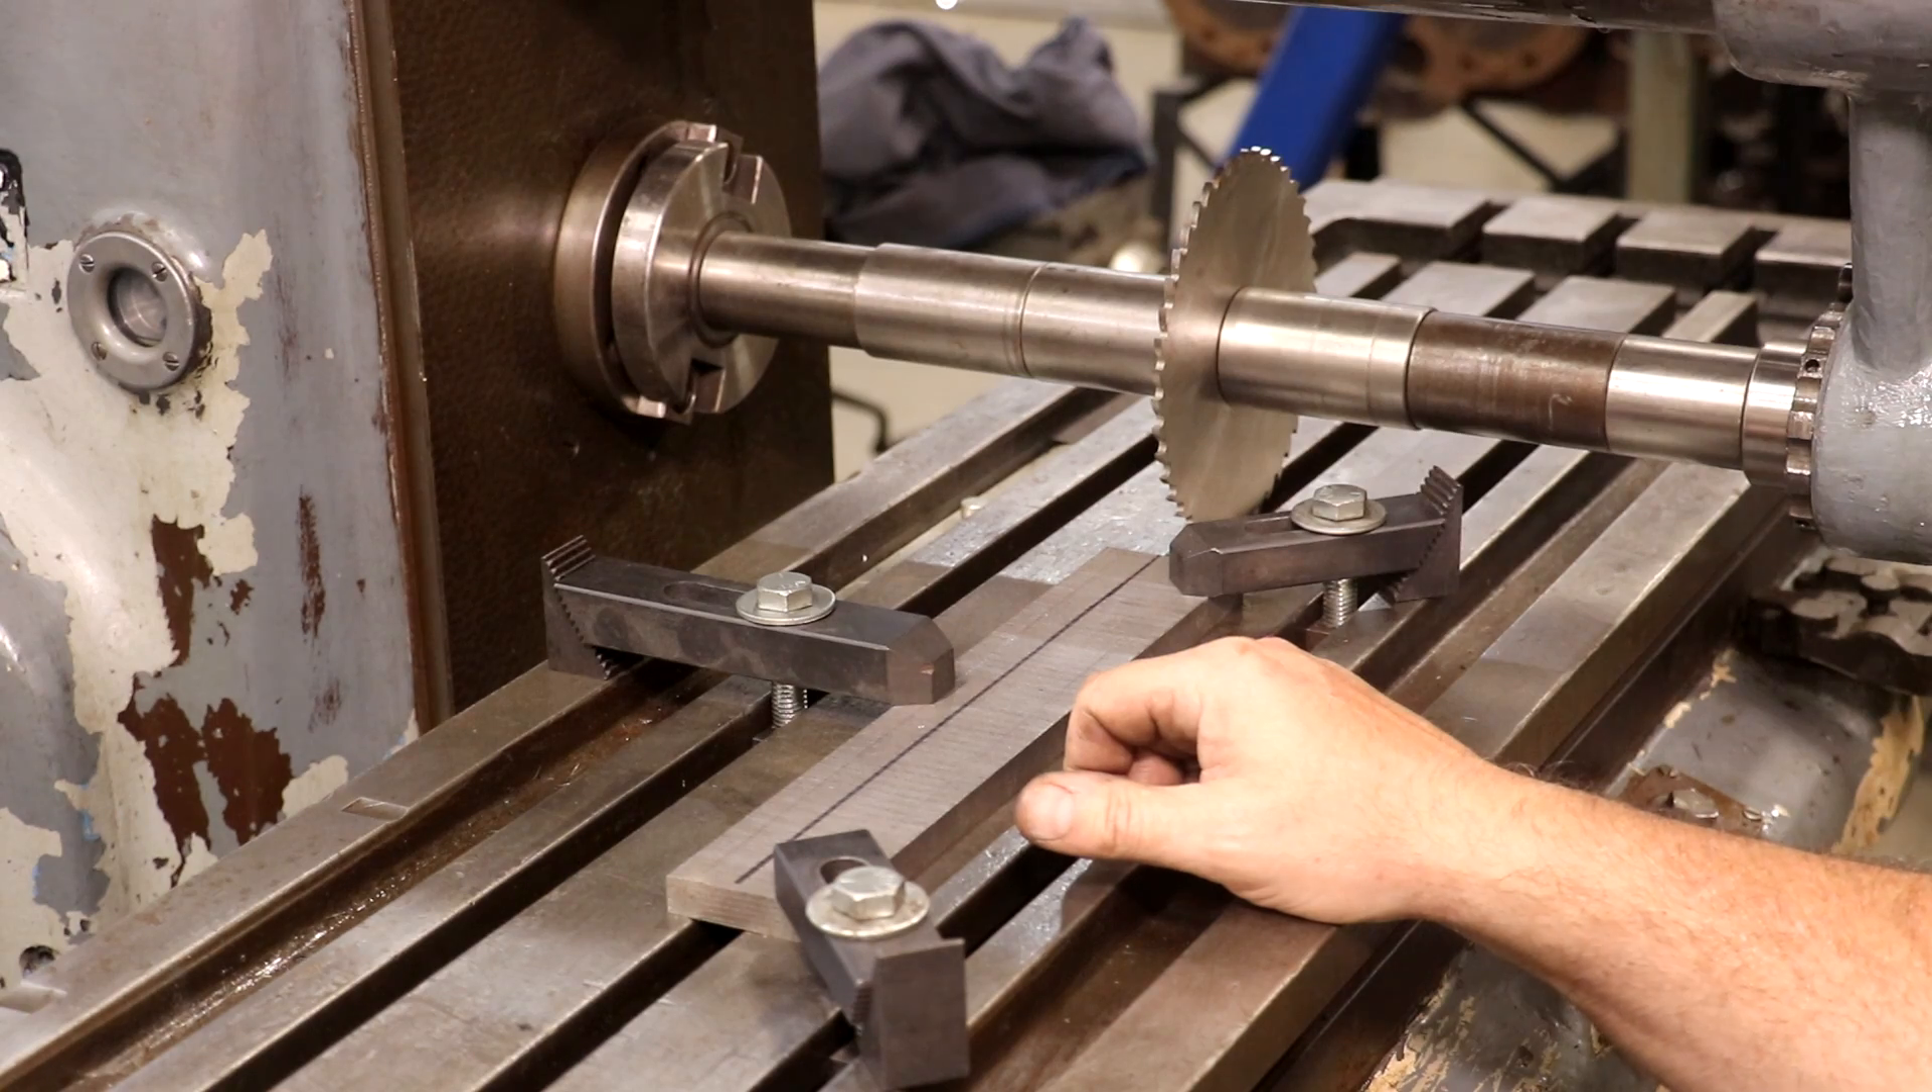Now, as far as my work goes, I've got it clamped down to the table.